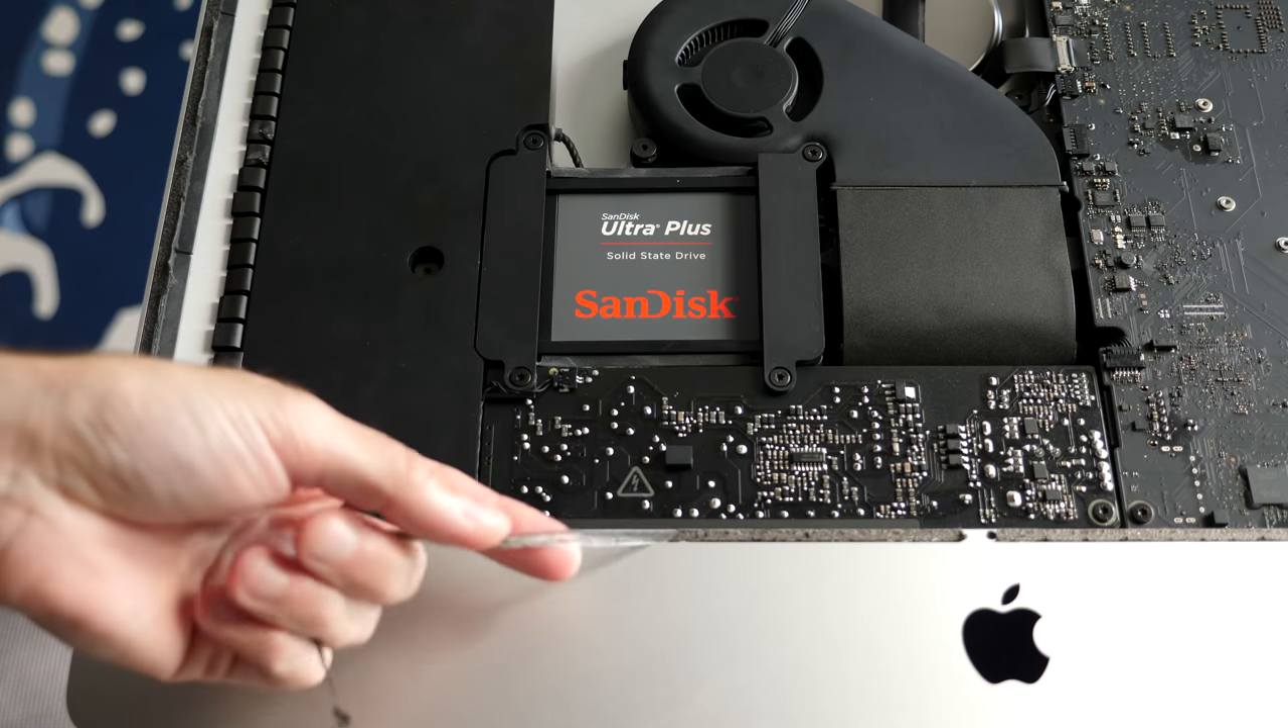The new drive is installed, but I can't just put the screen back on yet. I still have to deal with removing what's left of all this old adhesive.